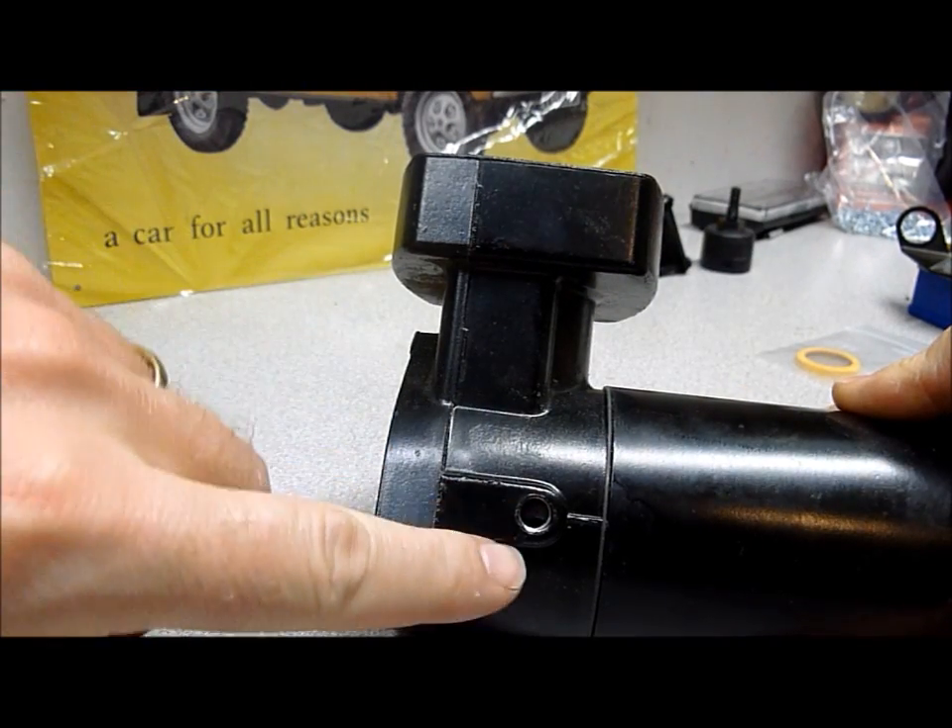So we finally got this access bolt off.